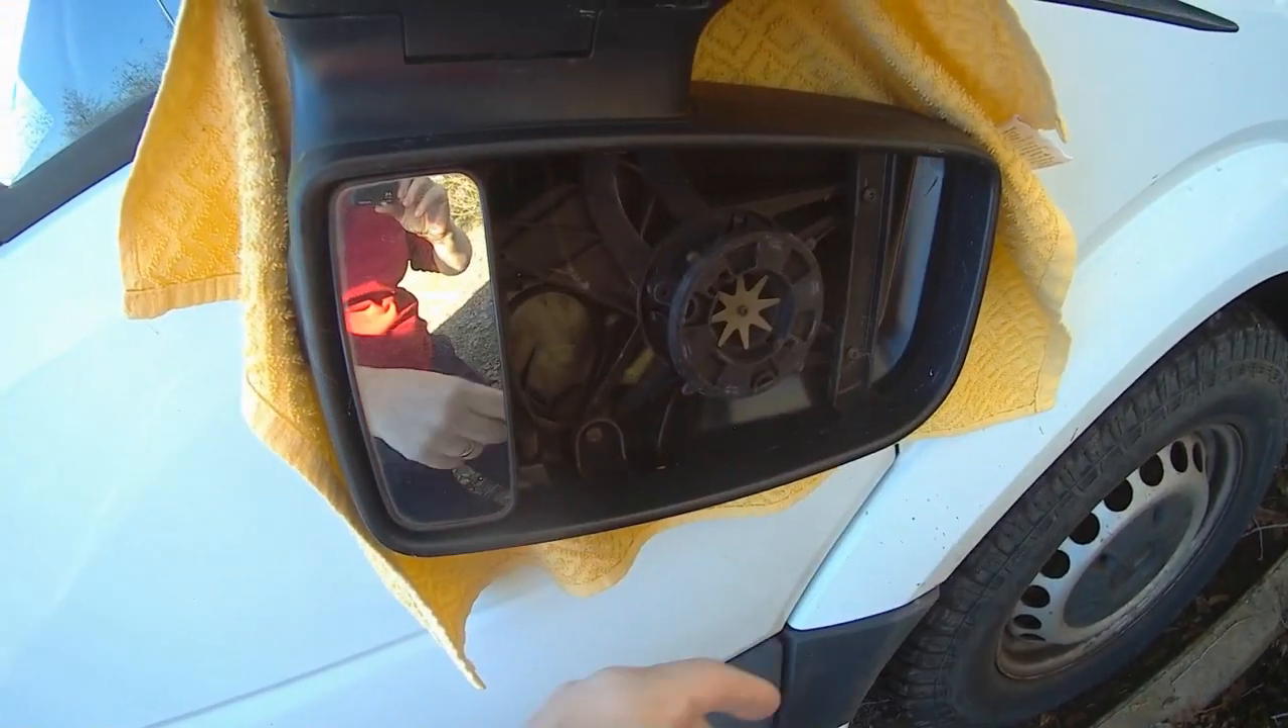Now, I've taken off the, uh, the glass from the mirror.